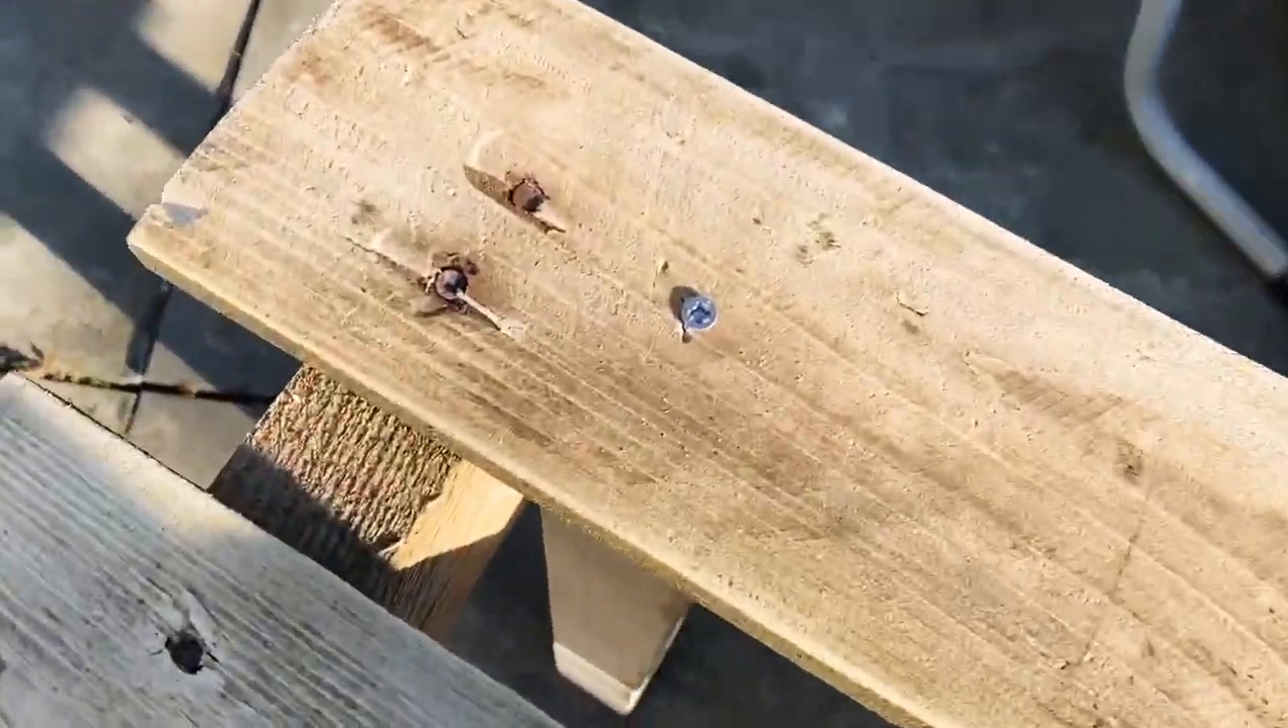On top of the bench i used one screw to connect the leg to the seating.